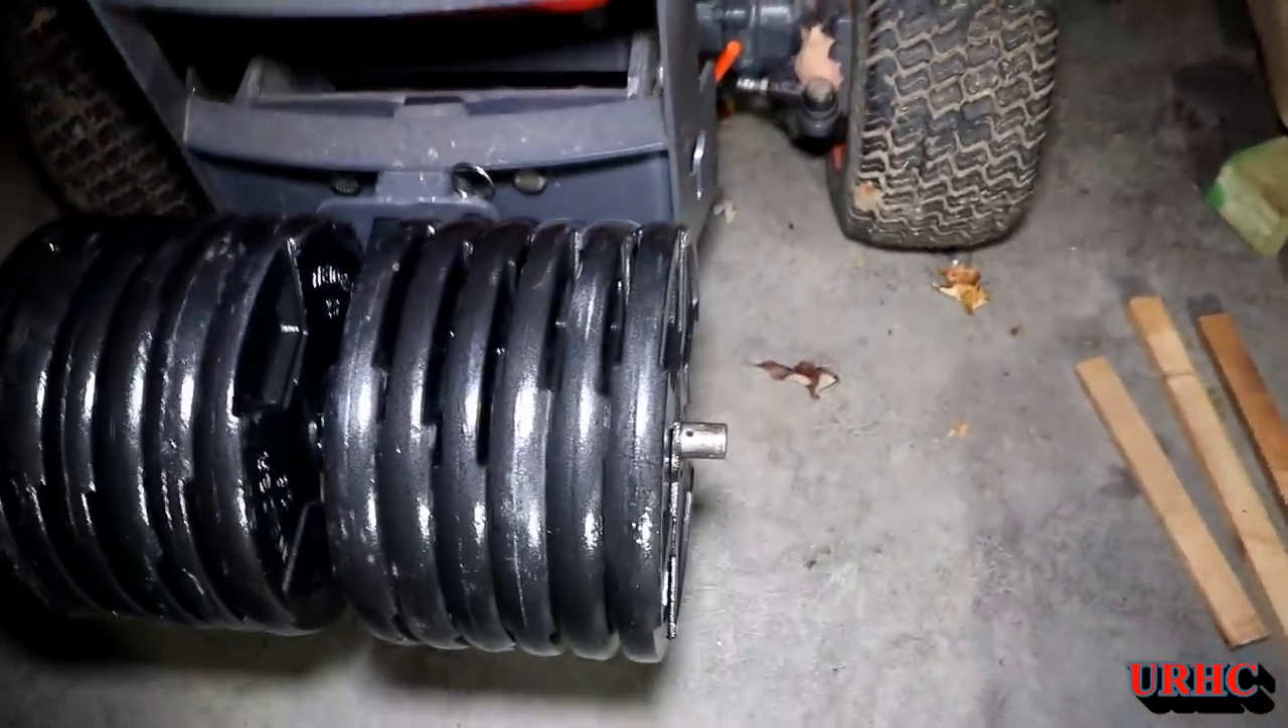Um so I I got 12 weights there 12 25 pounders on the front there and that'll give me 300 pounds and it's a you know a nice compact package that goes together.